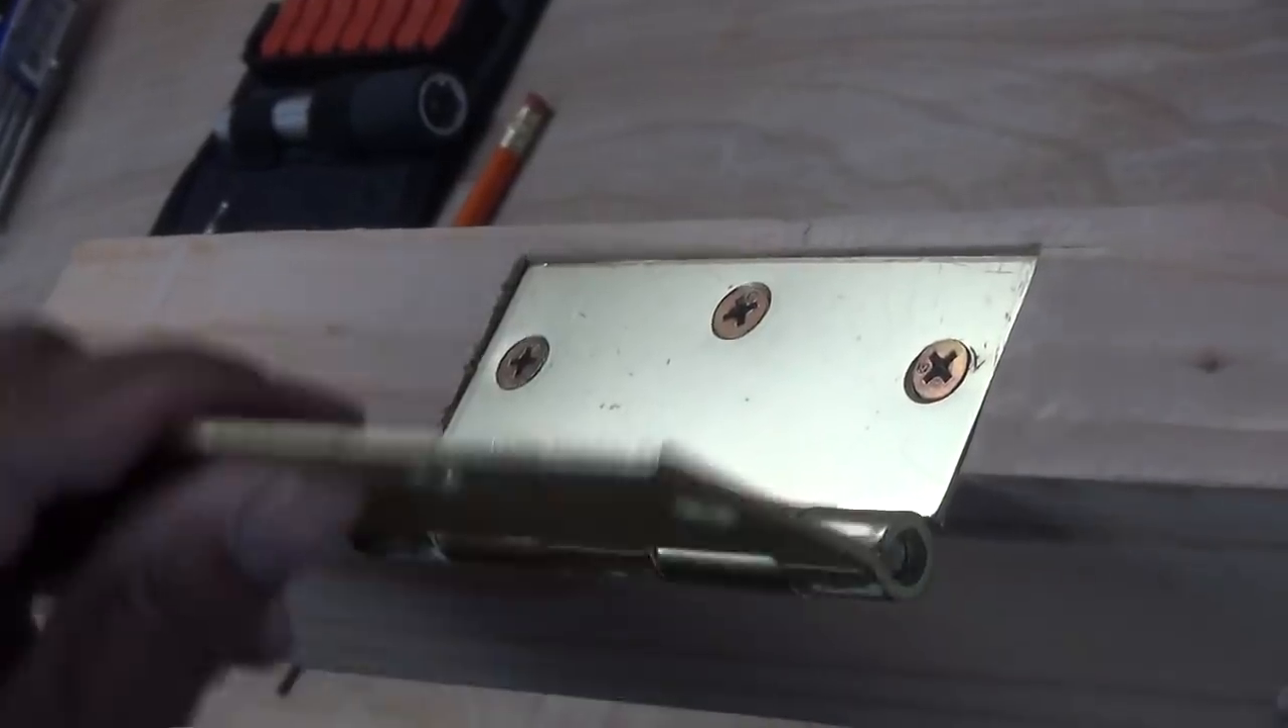Okay, and that's it. My hinge is installed.